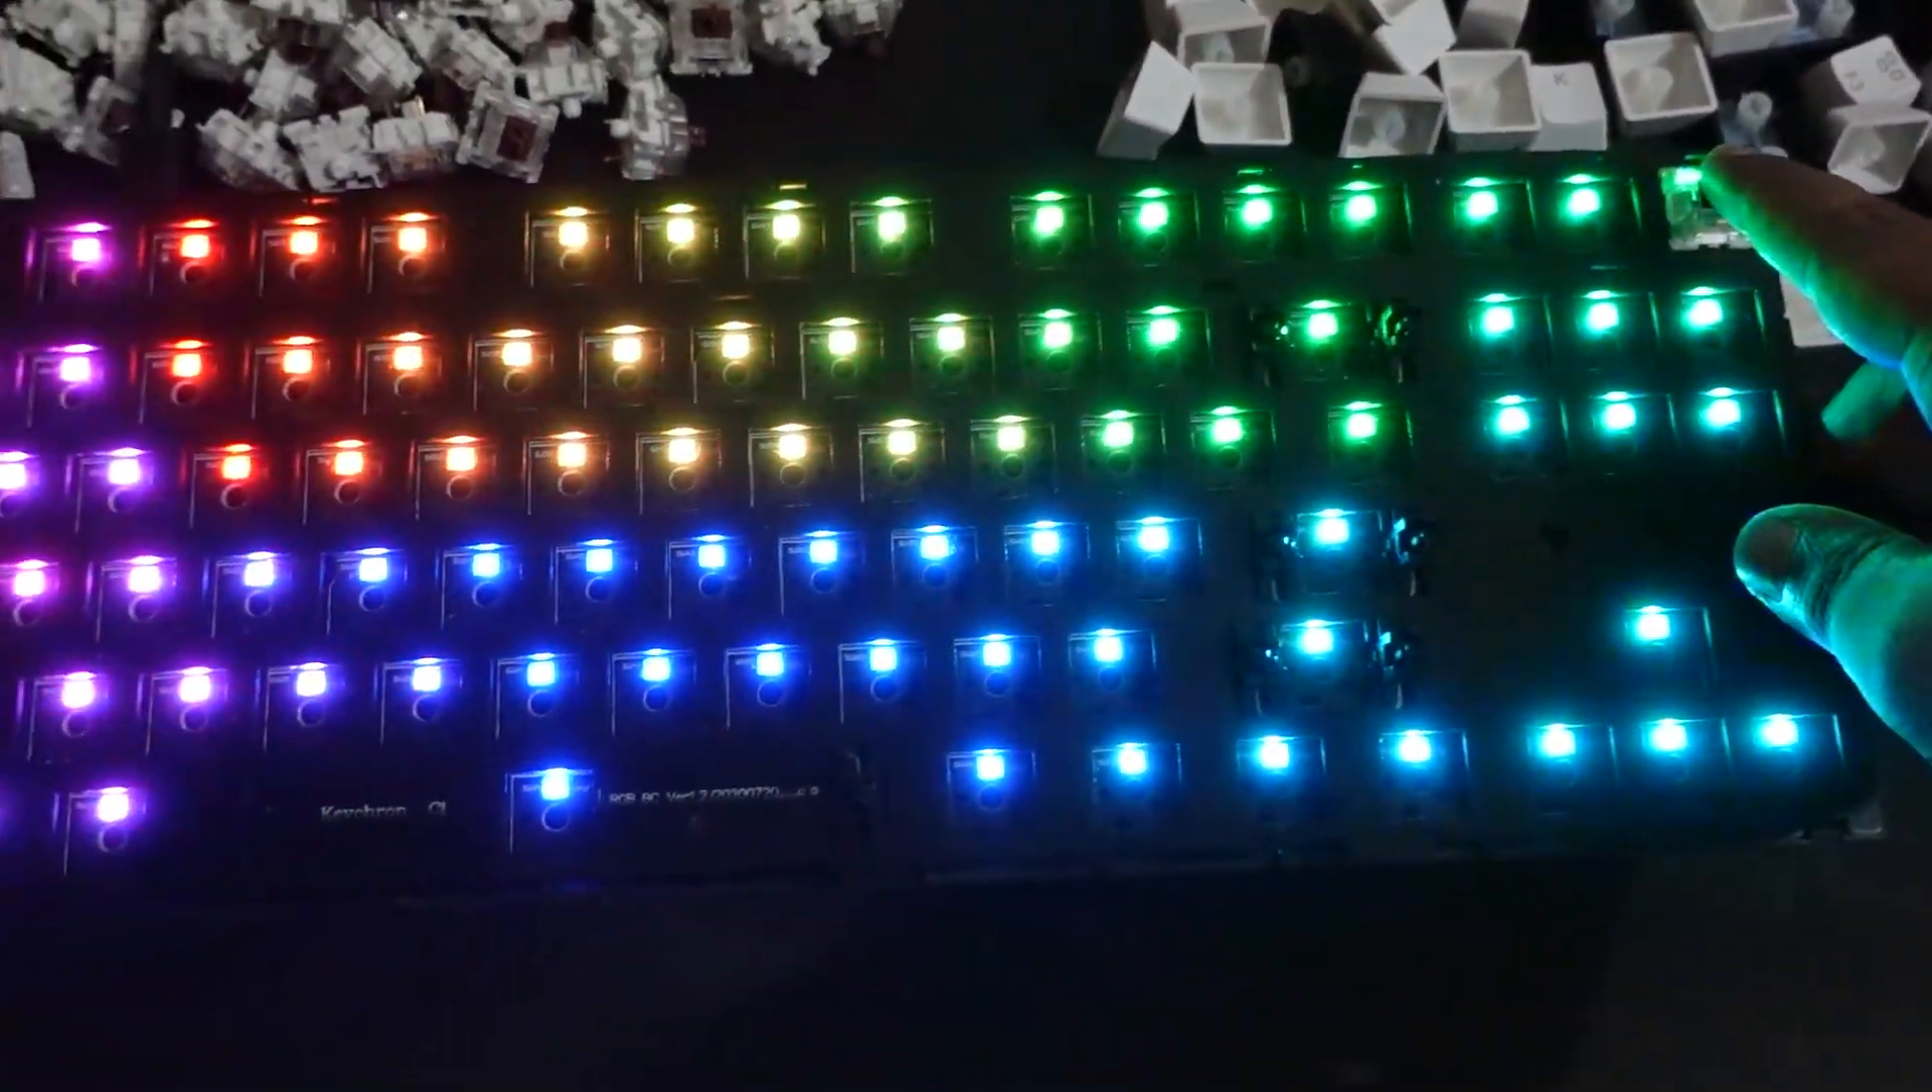And yes you can see that this is how i just open all of the switches all of the keycaps and still this keyboard is working.